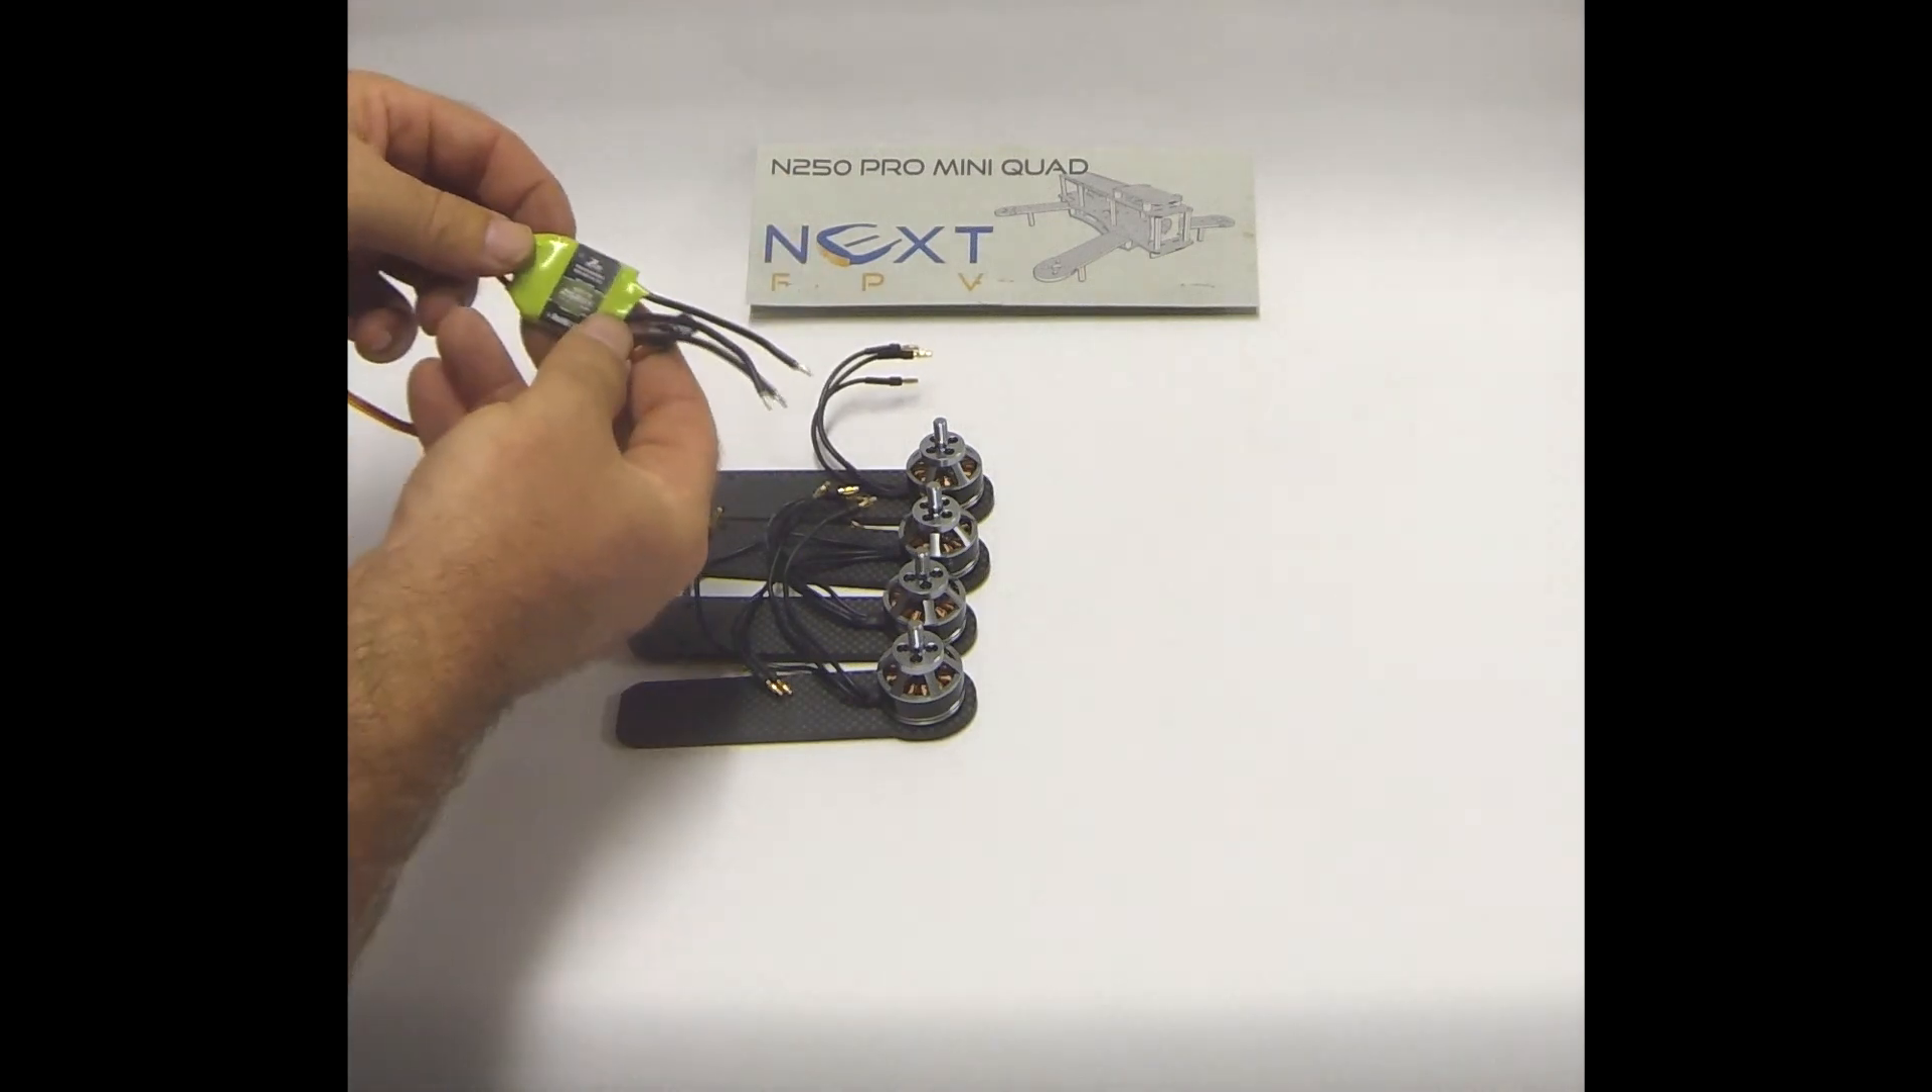So these are the motors mounted to the arms.